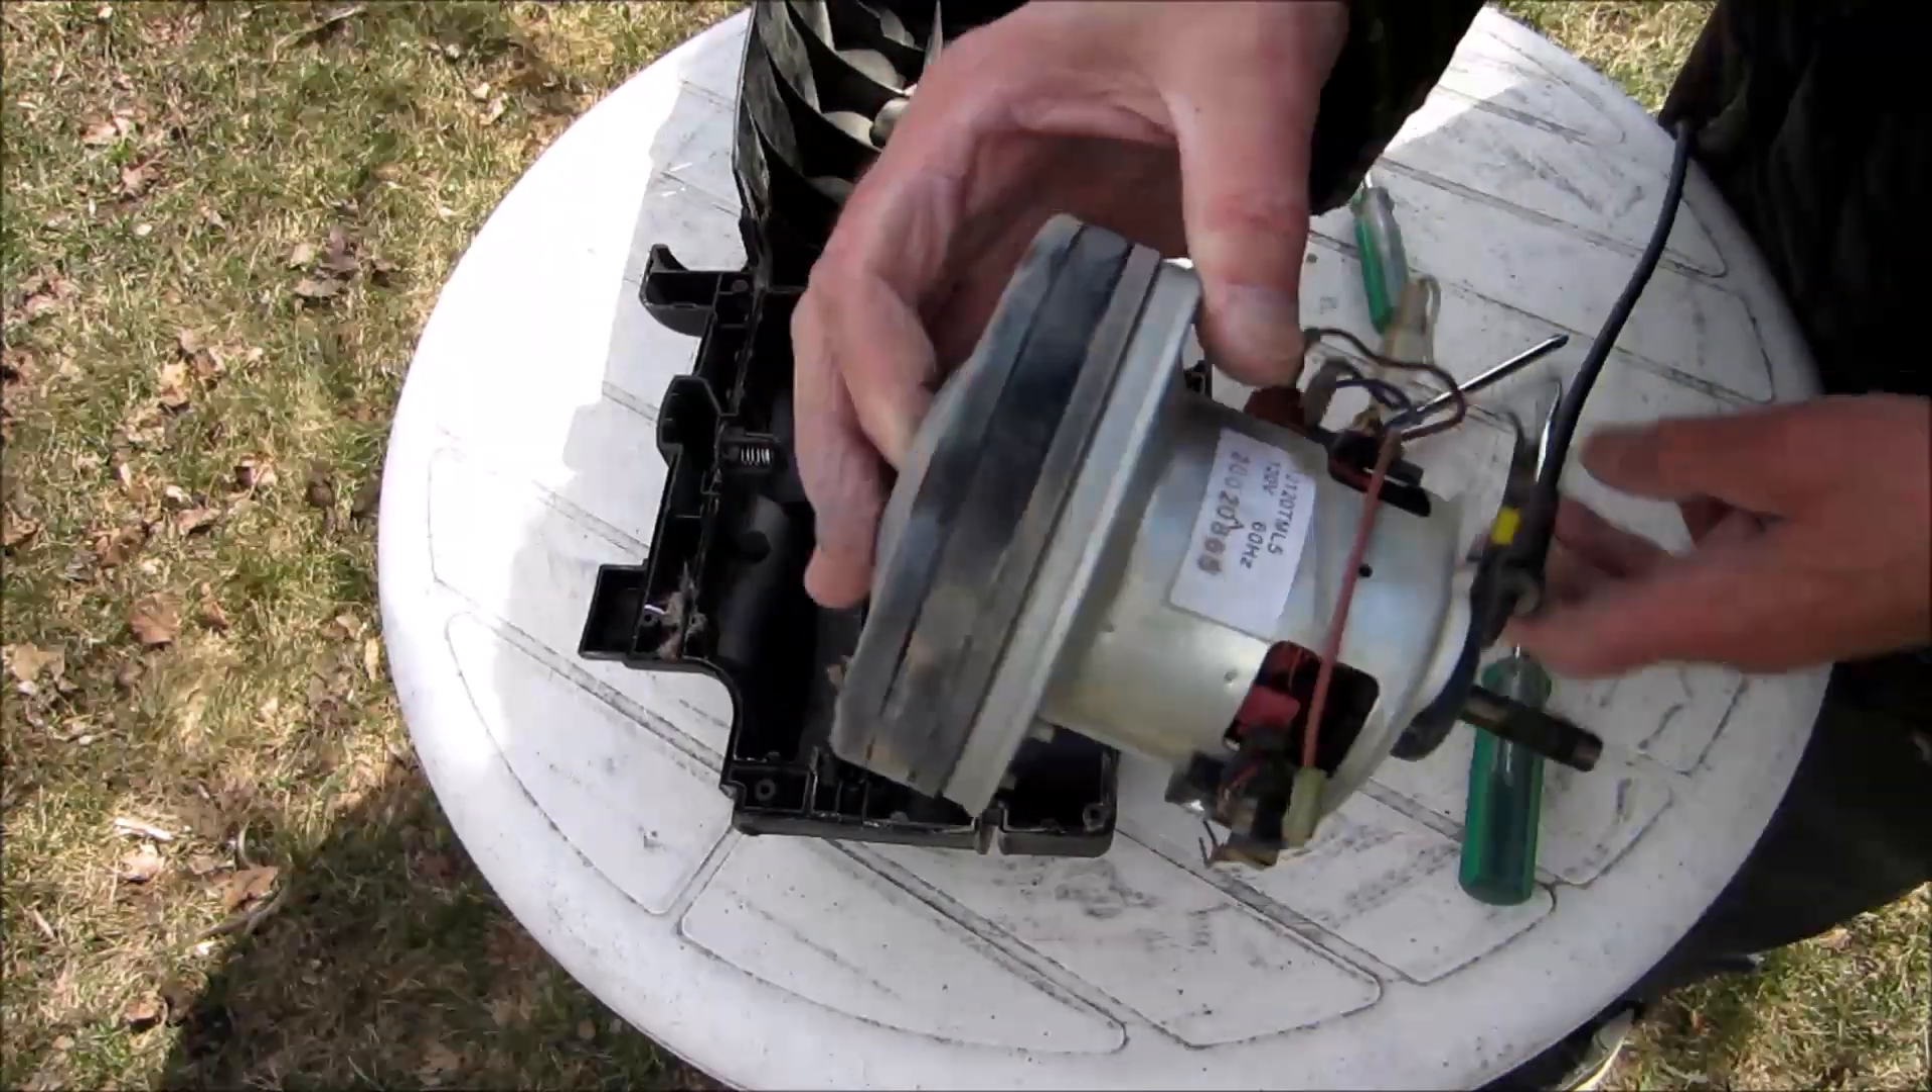Now we can lift the motor out, there, the motor's out.